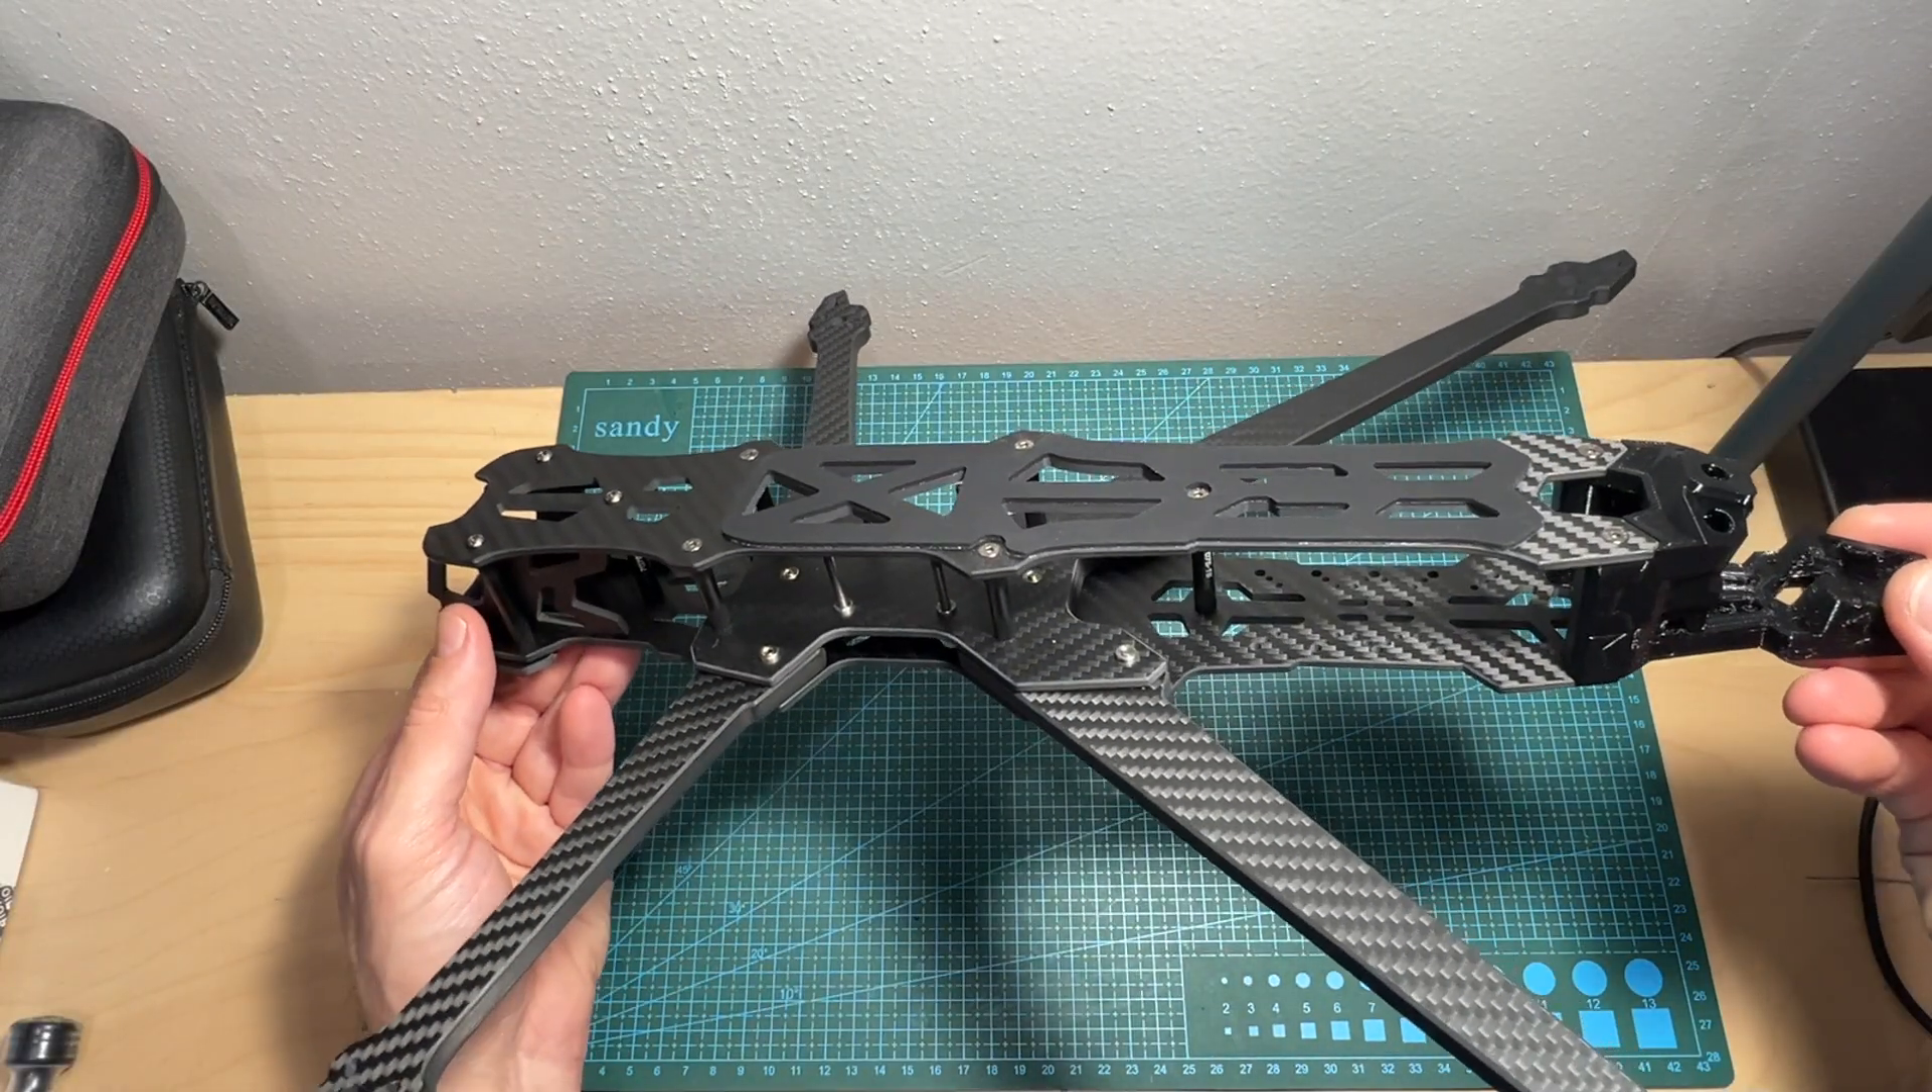Now as you can see the frame is fully assembled.